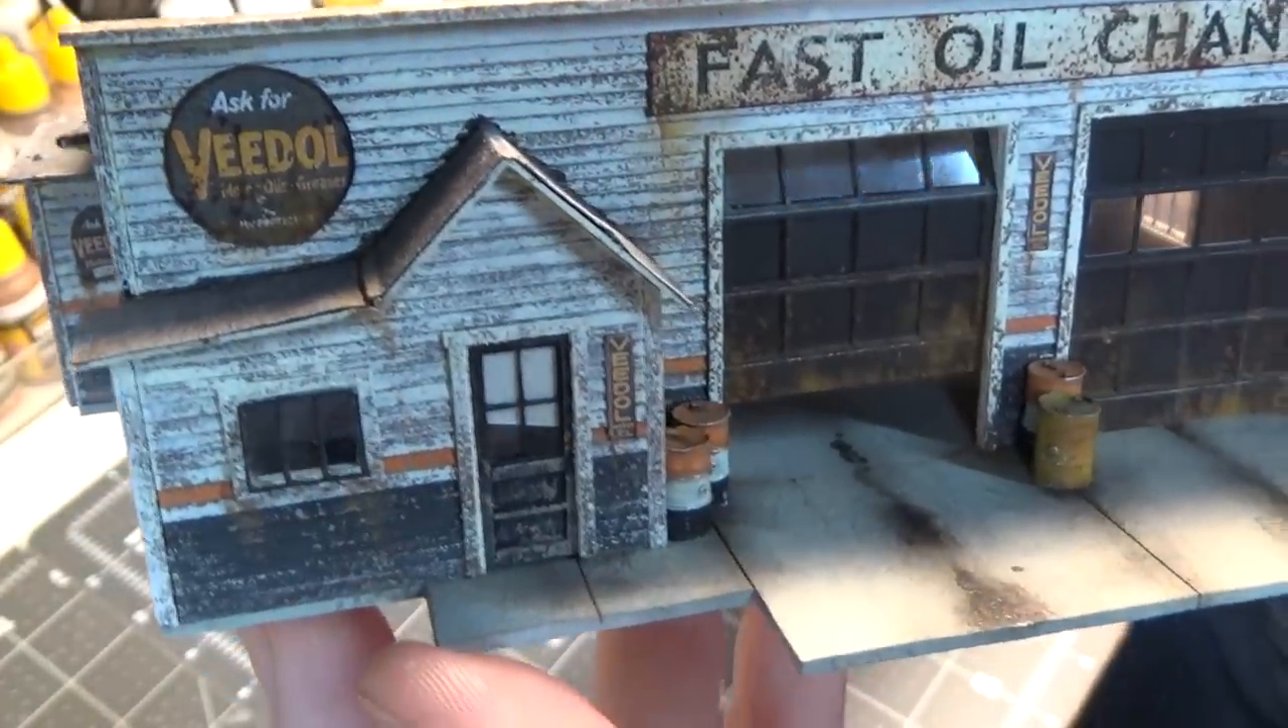So, it was a late night and I got all the details painted and I also rusted all the signs and got those put on.